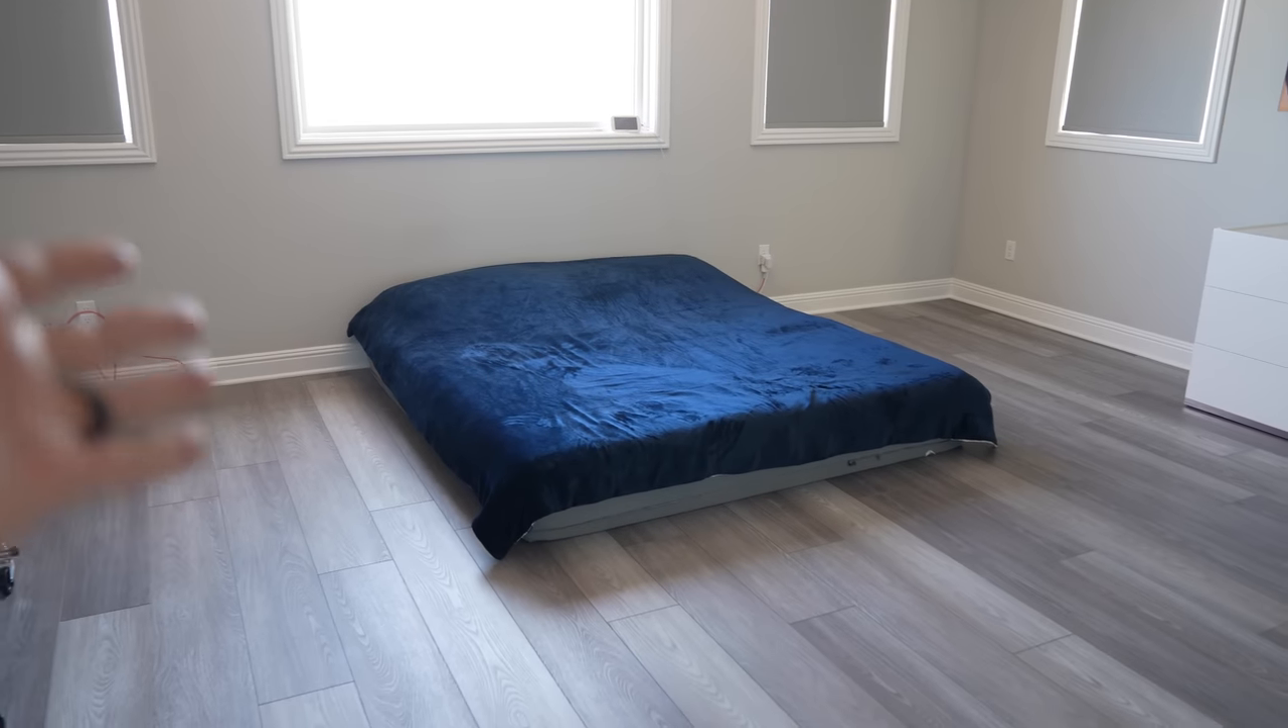But we're obviously still missing the bed frame.